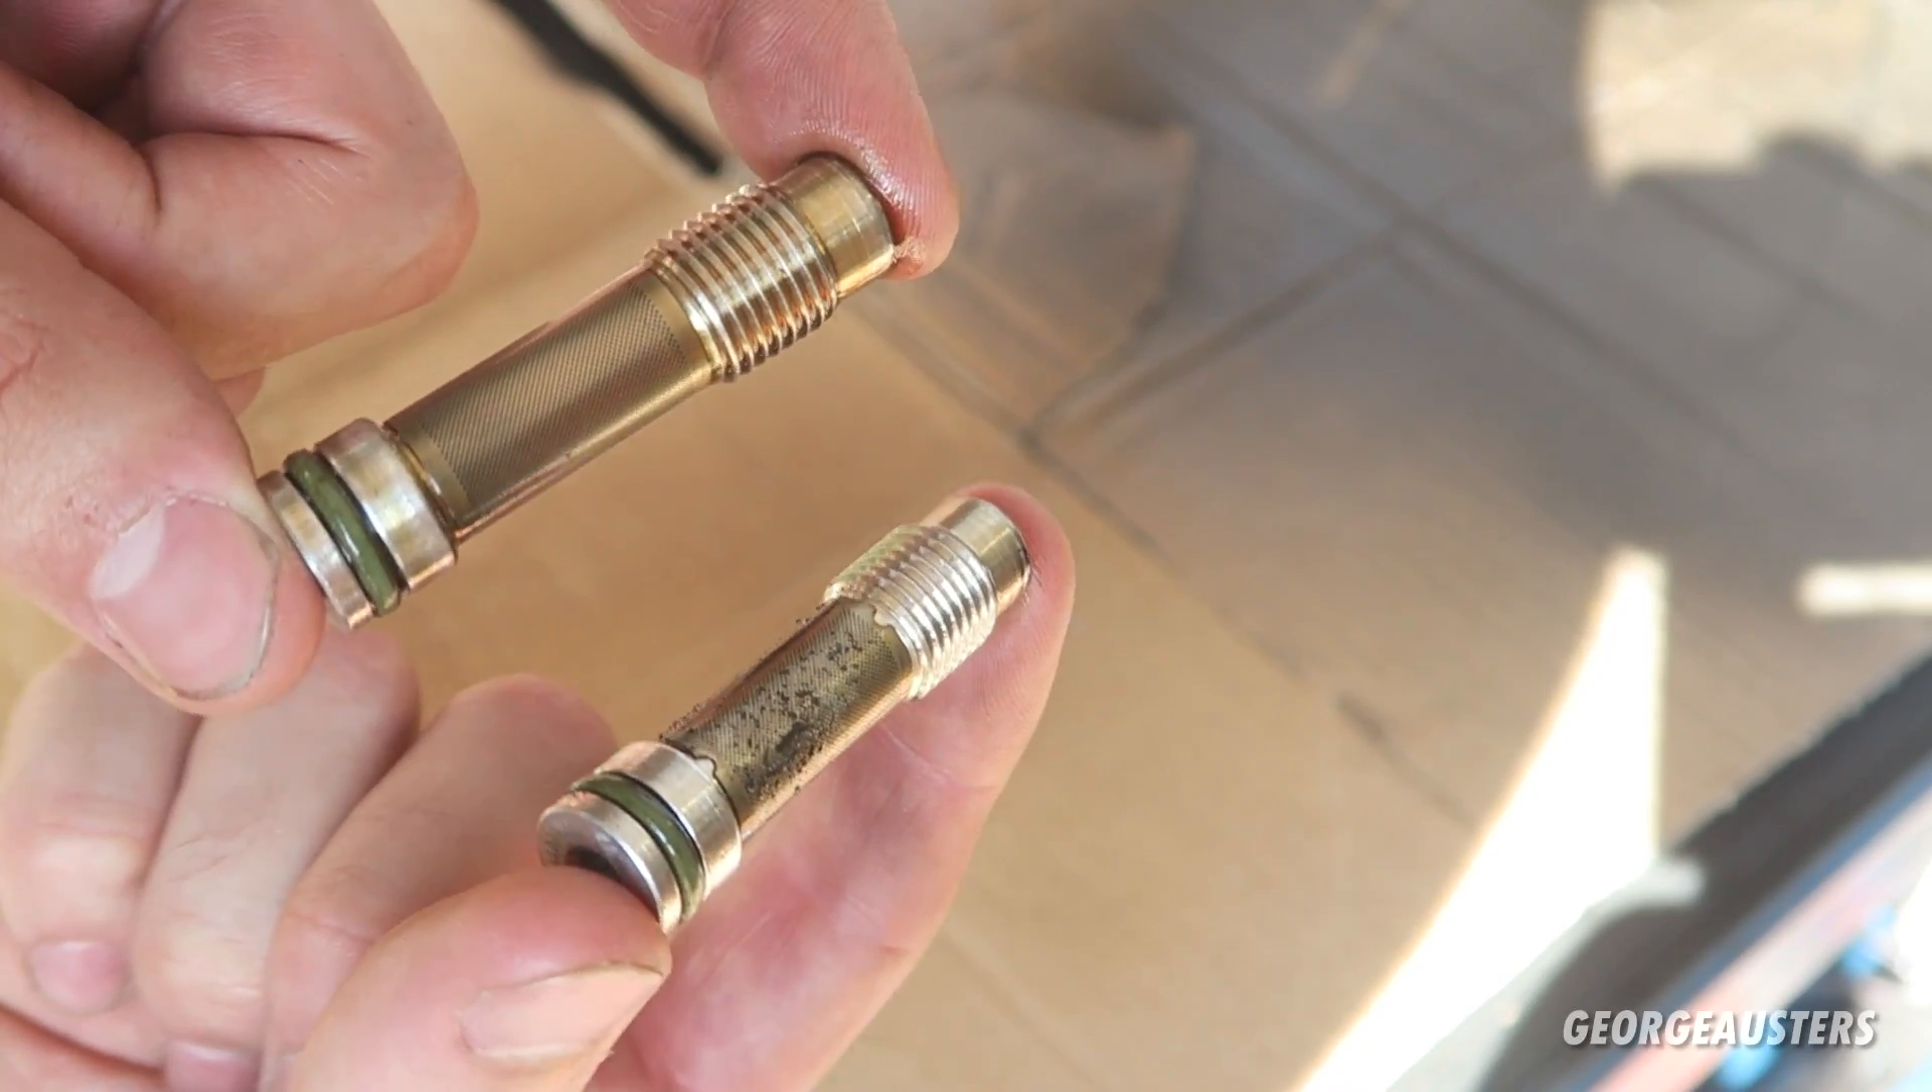Okay then so as you can see we have both of the check valves removed now.